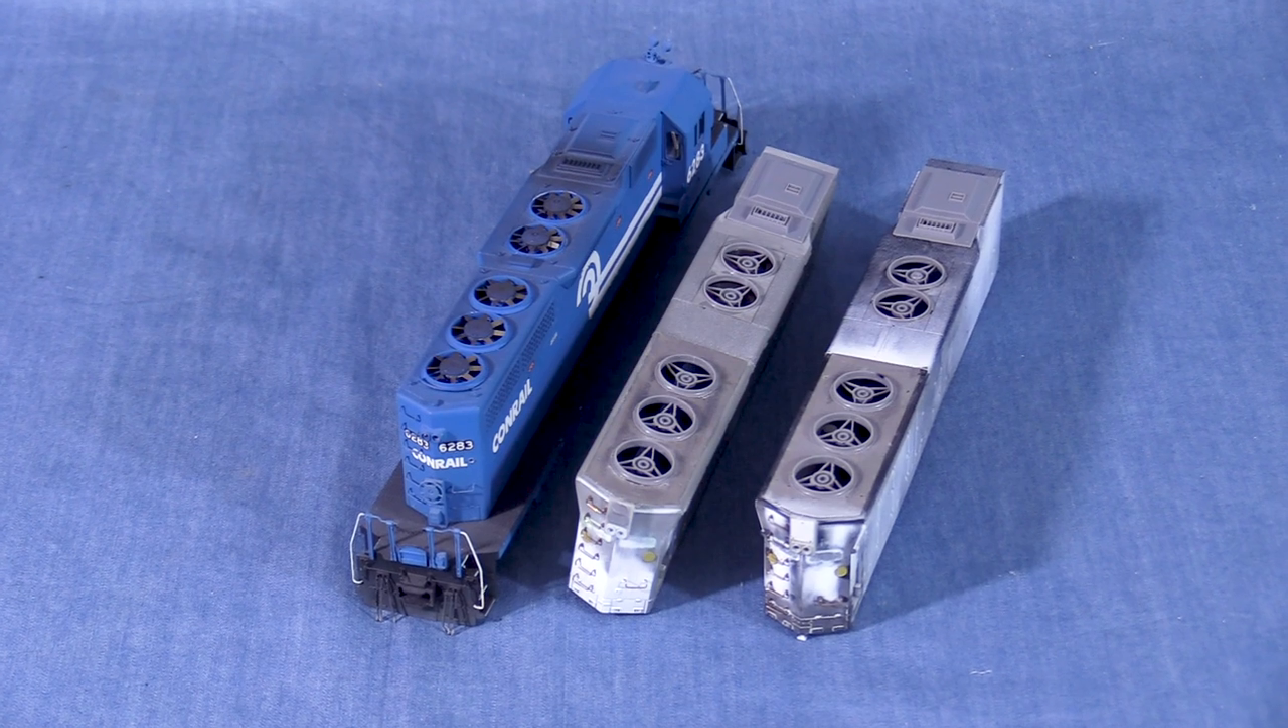Now all three EMD shells have their fan bases installed.